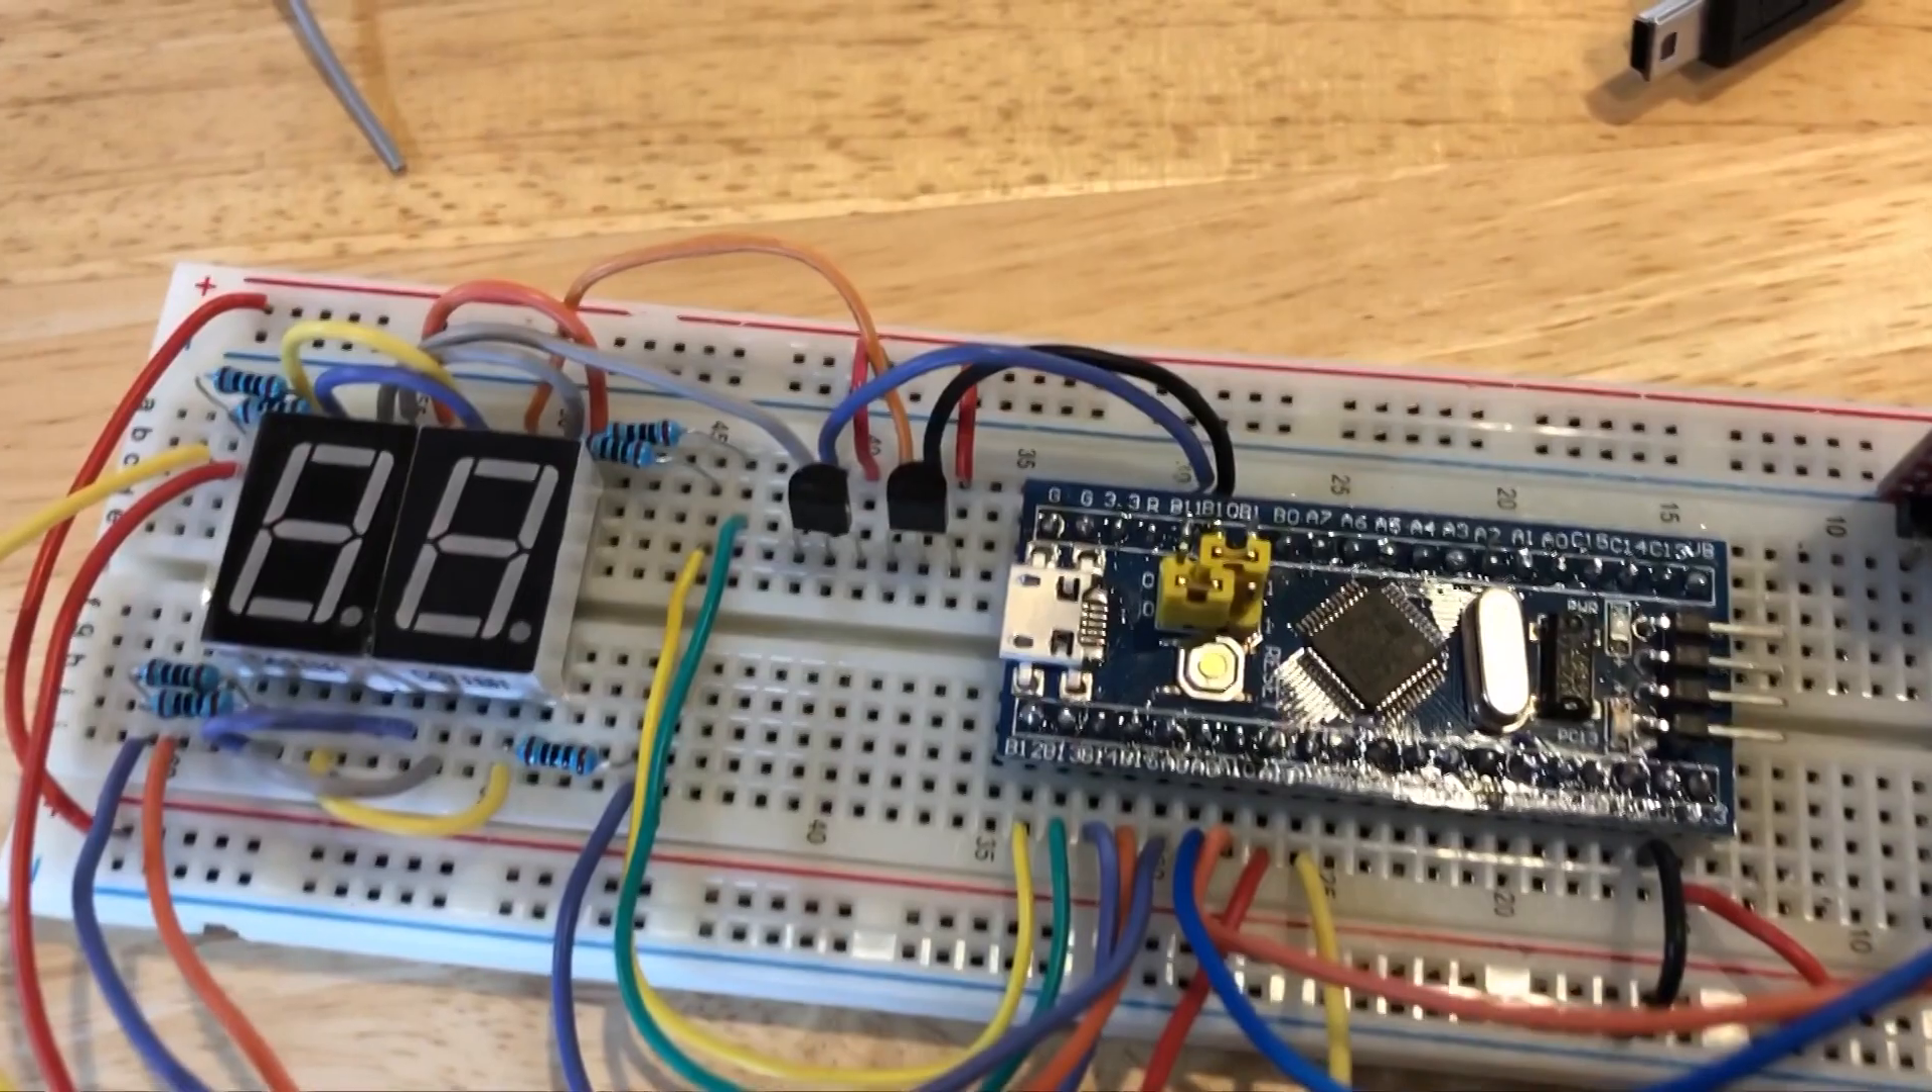So, here's the updated circuit. I've added the two transistors.